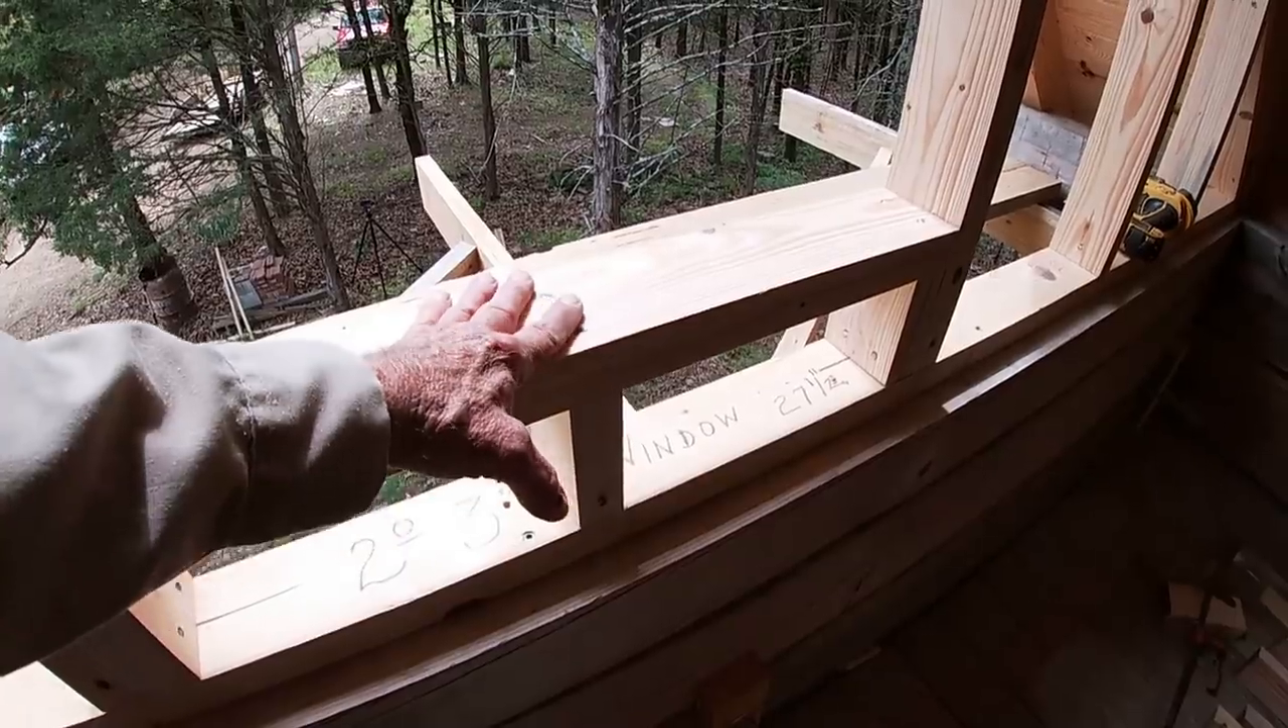I've got the bottom part of the window framed.